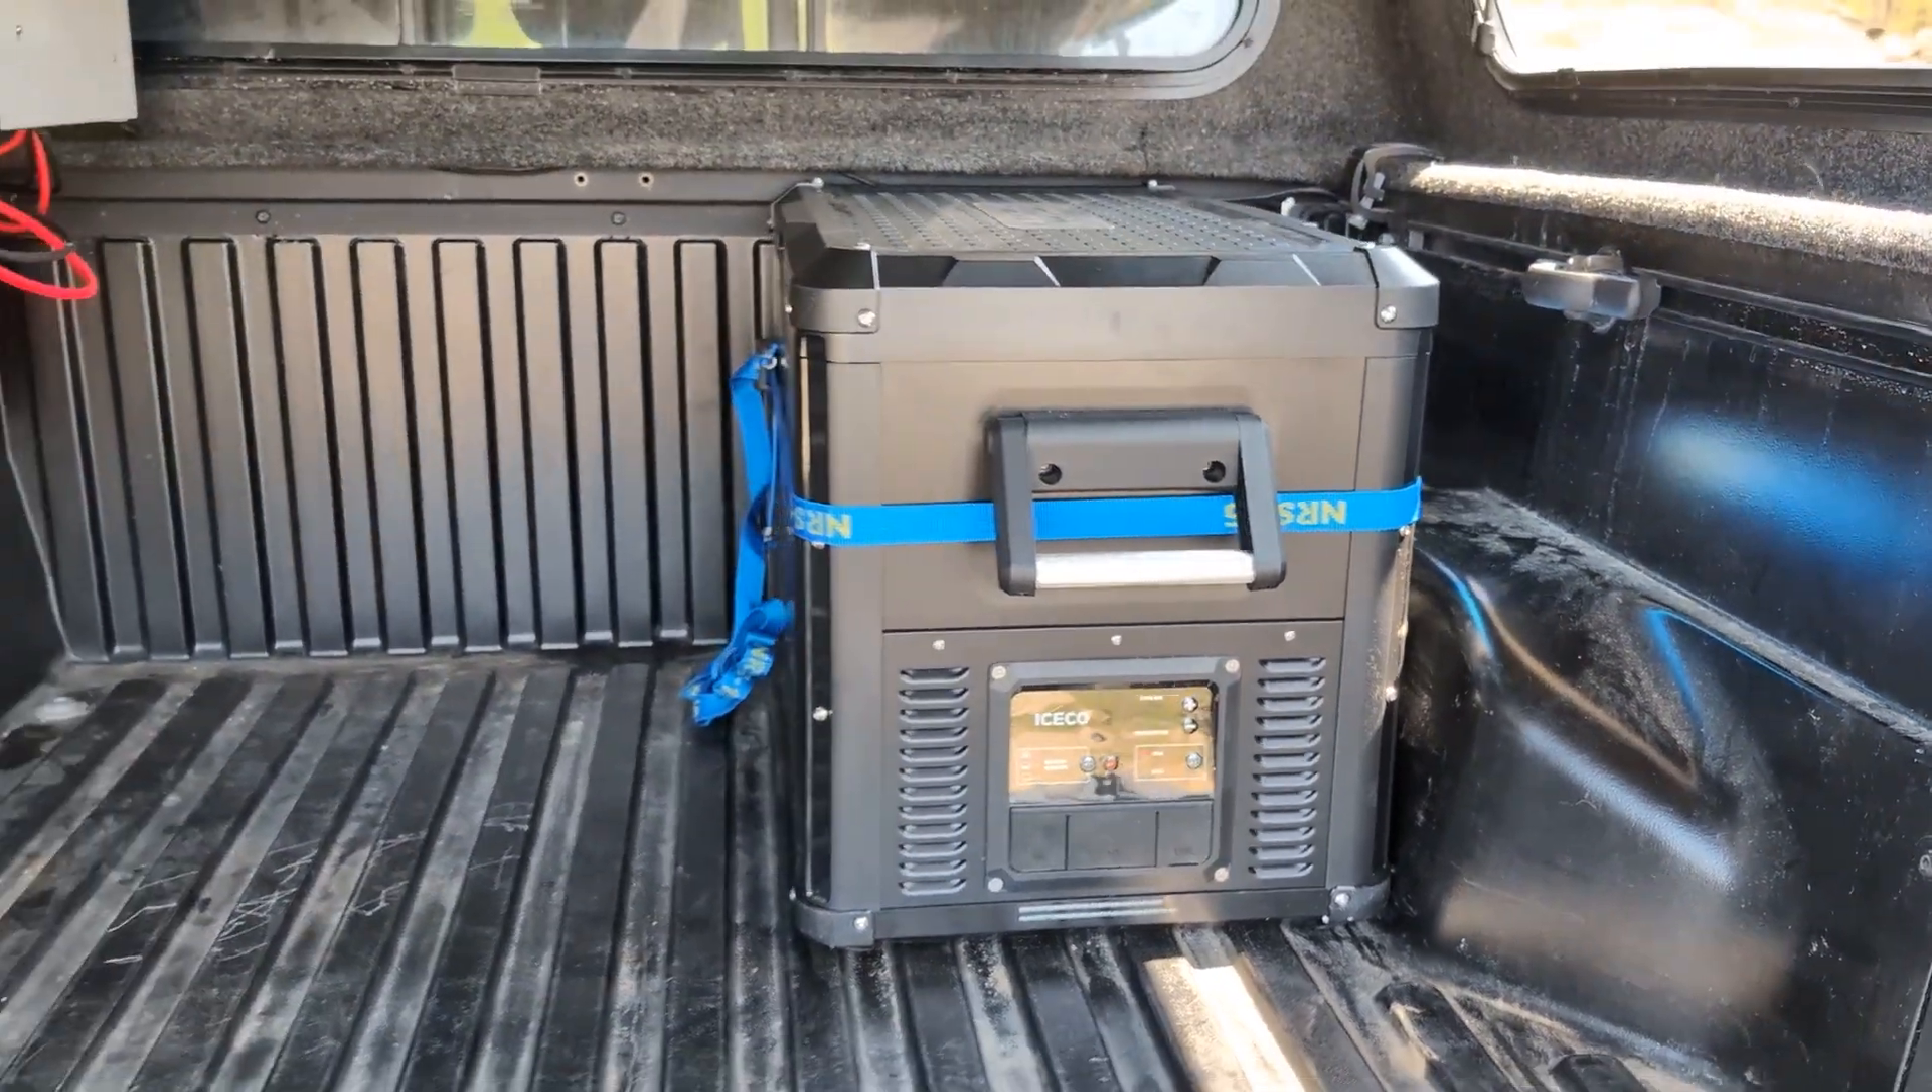Temporarily I just have the fridge kind of held in with a strap.